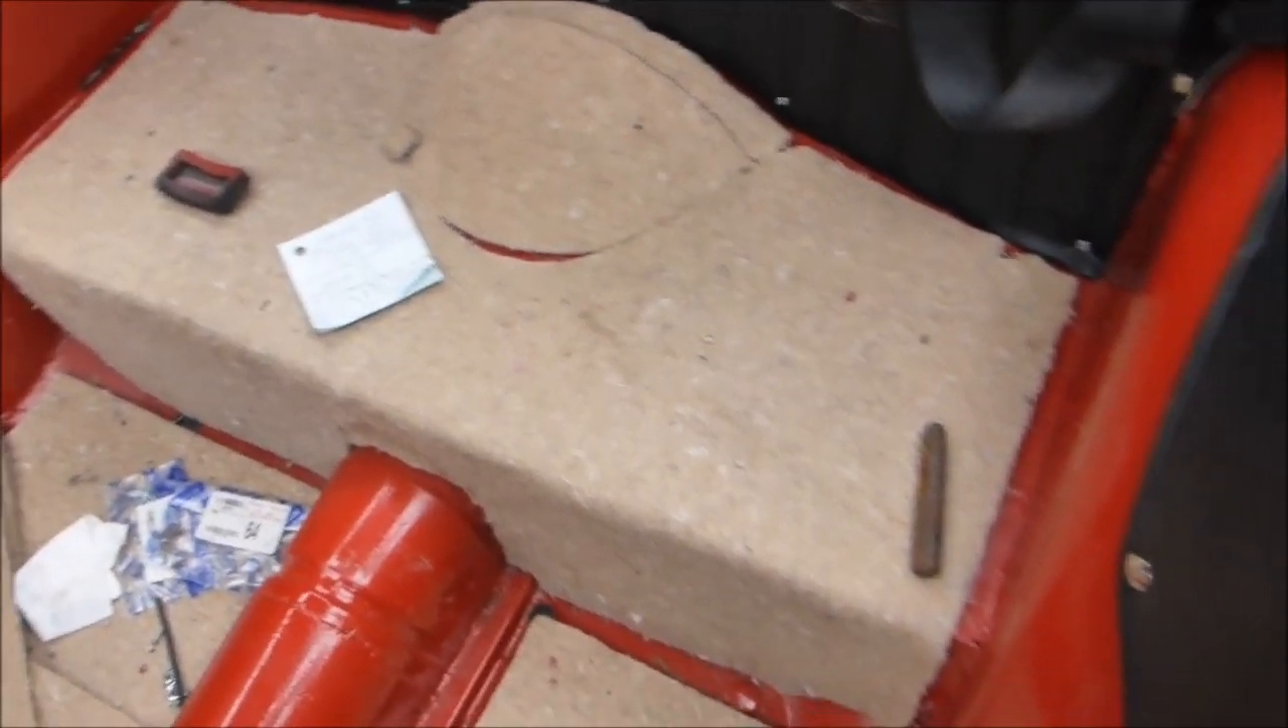There's the underlay glued in the back.